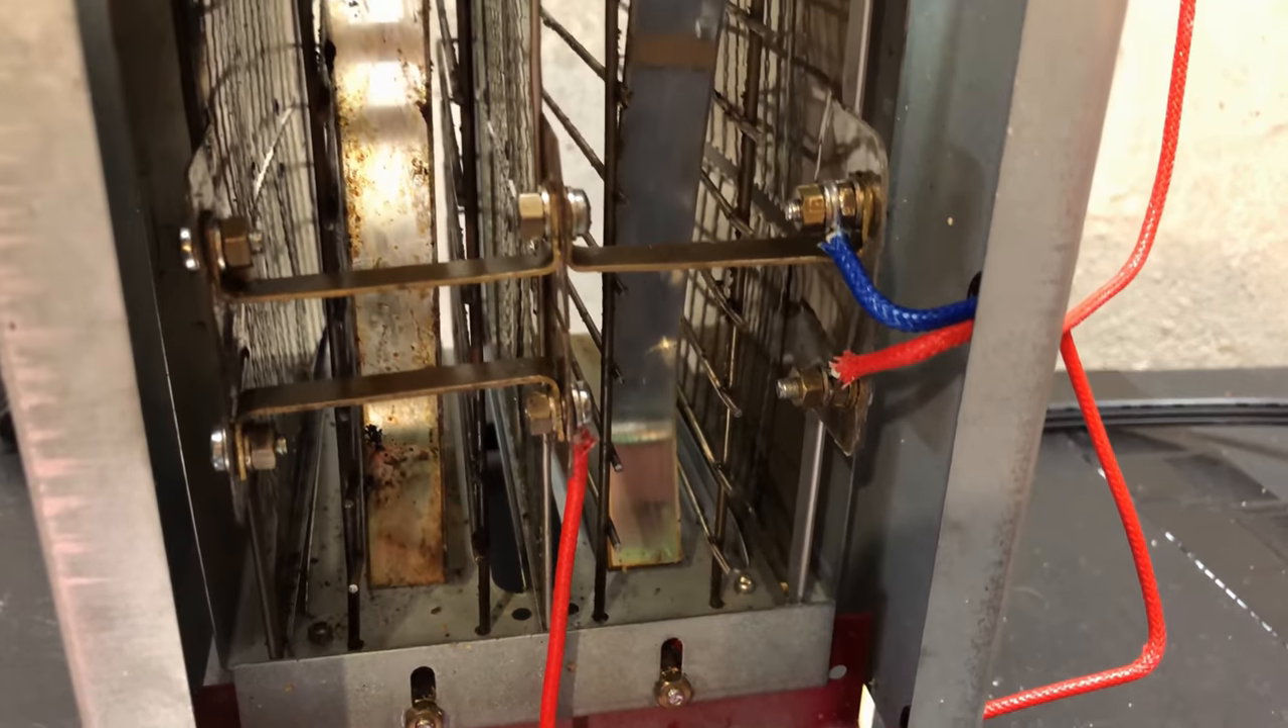Under here you can see the three brass bus bars assembled with the nuts, bolts, and washers.